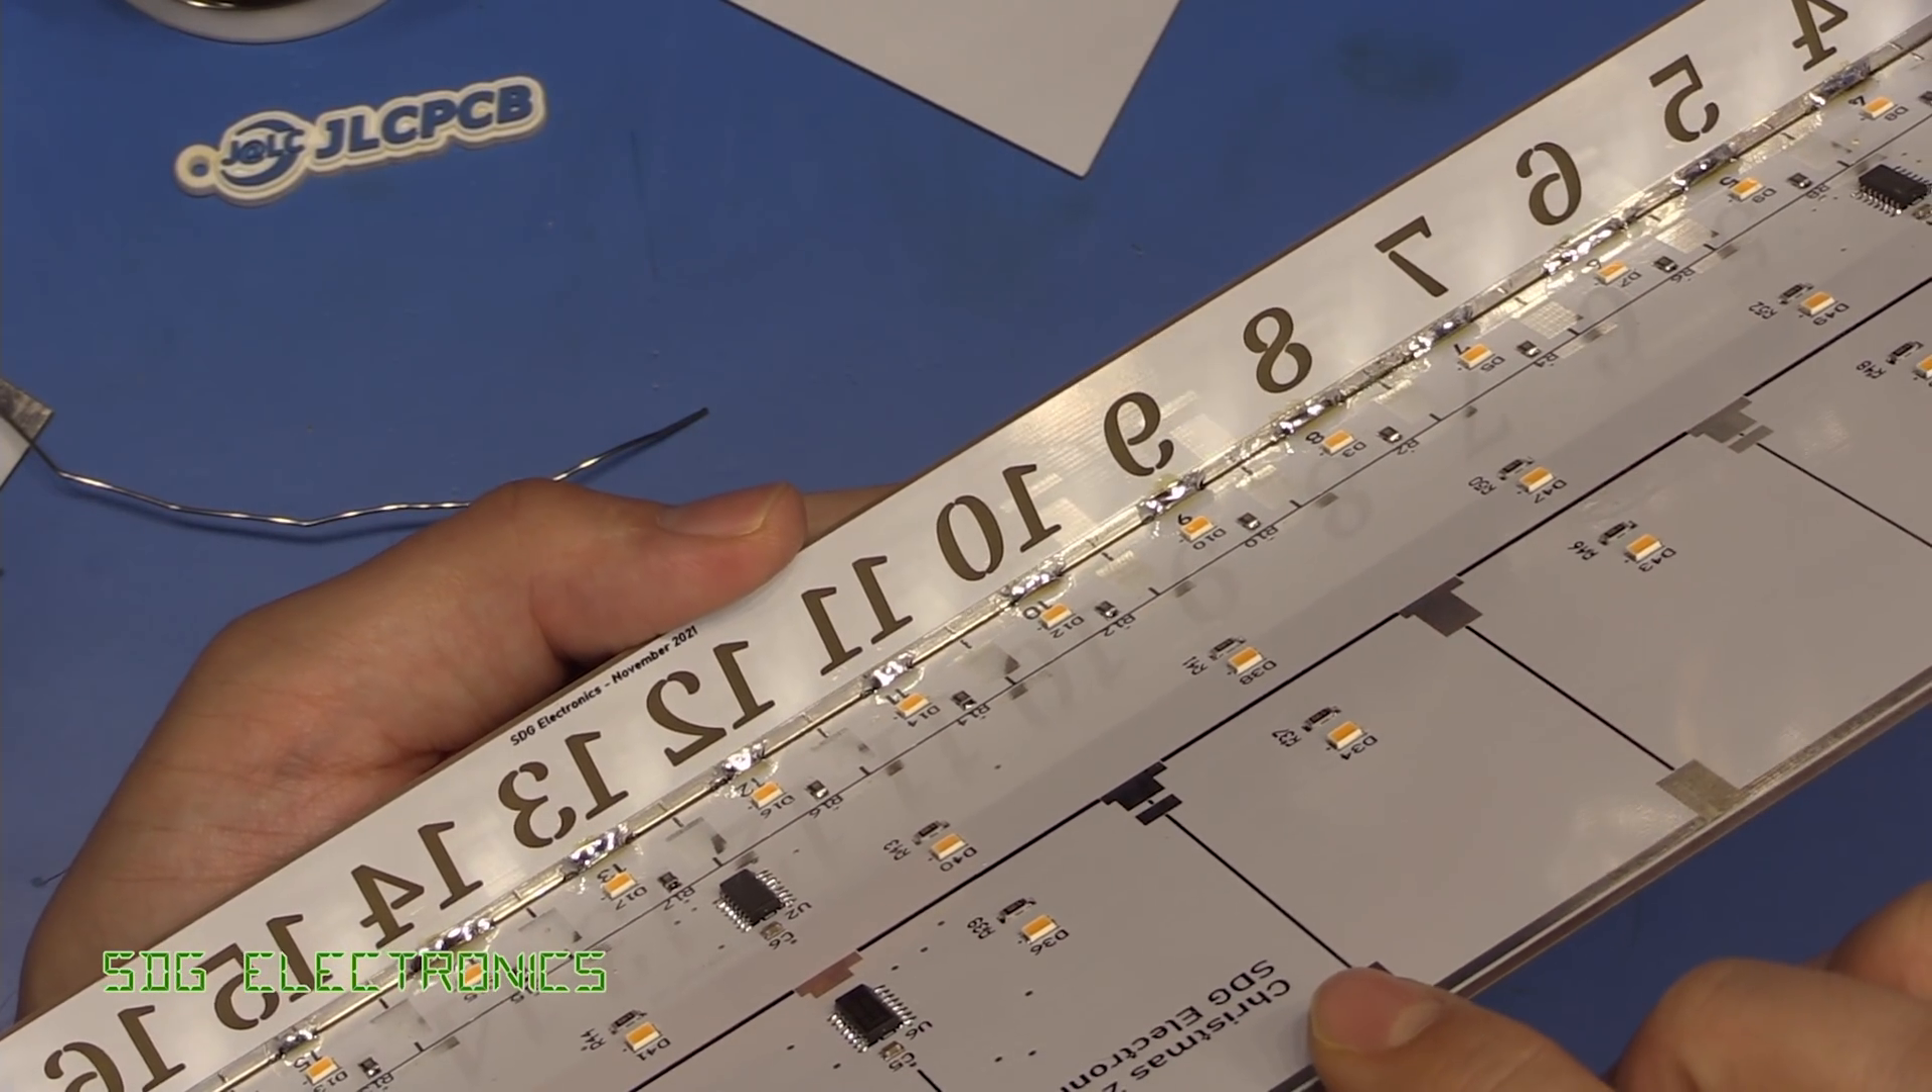So that's the front part soldered in place so there's a little bit of solder behind each of the numbers.